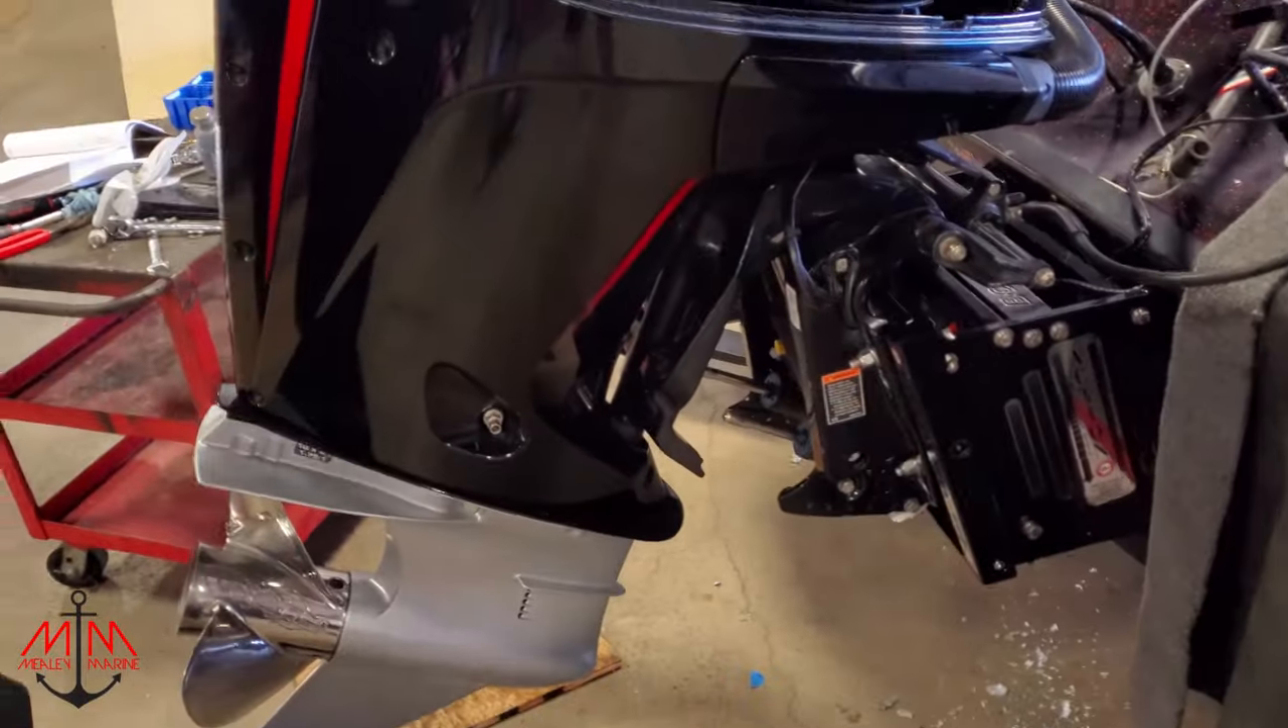So, as you can see, we got the motors on the new jack plate.